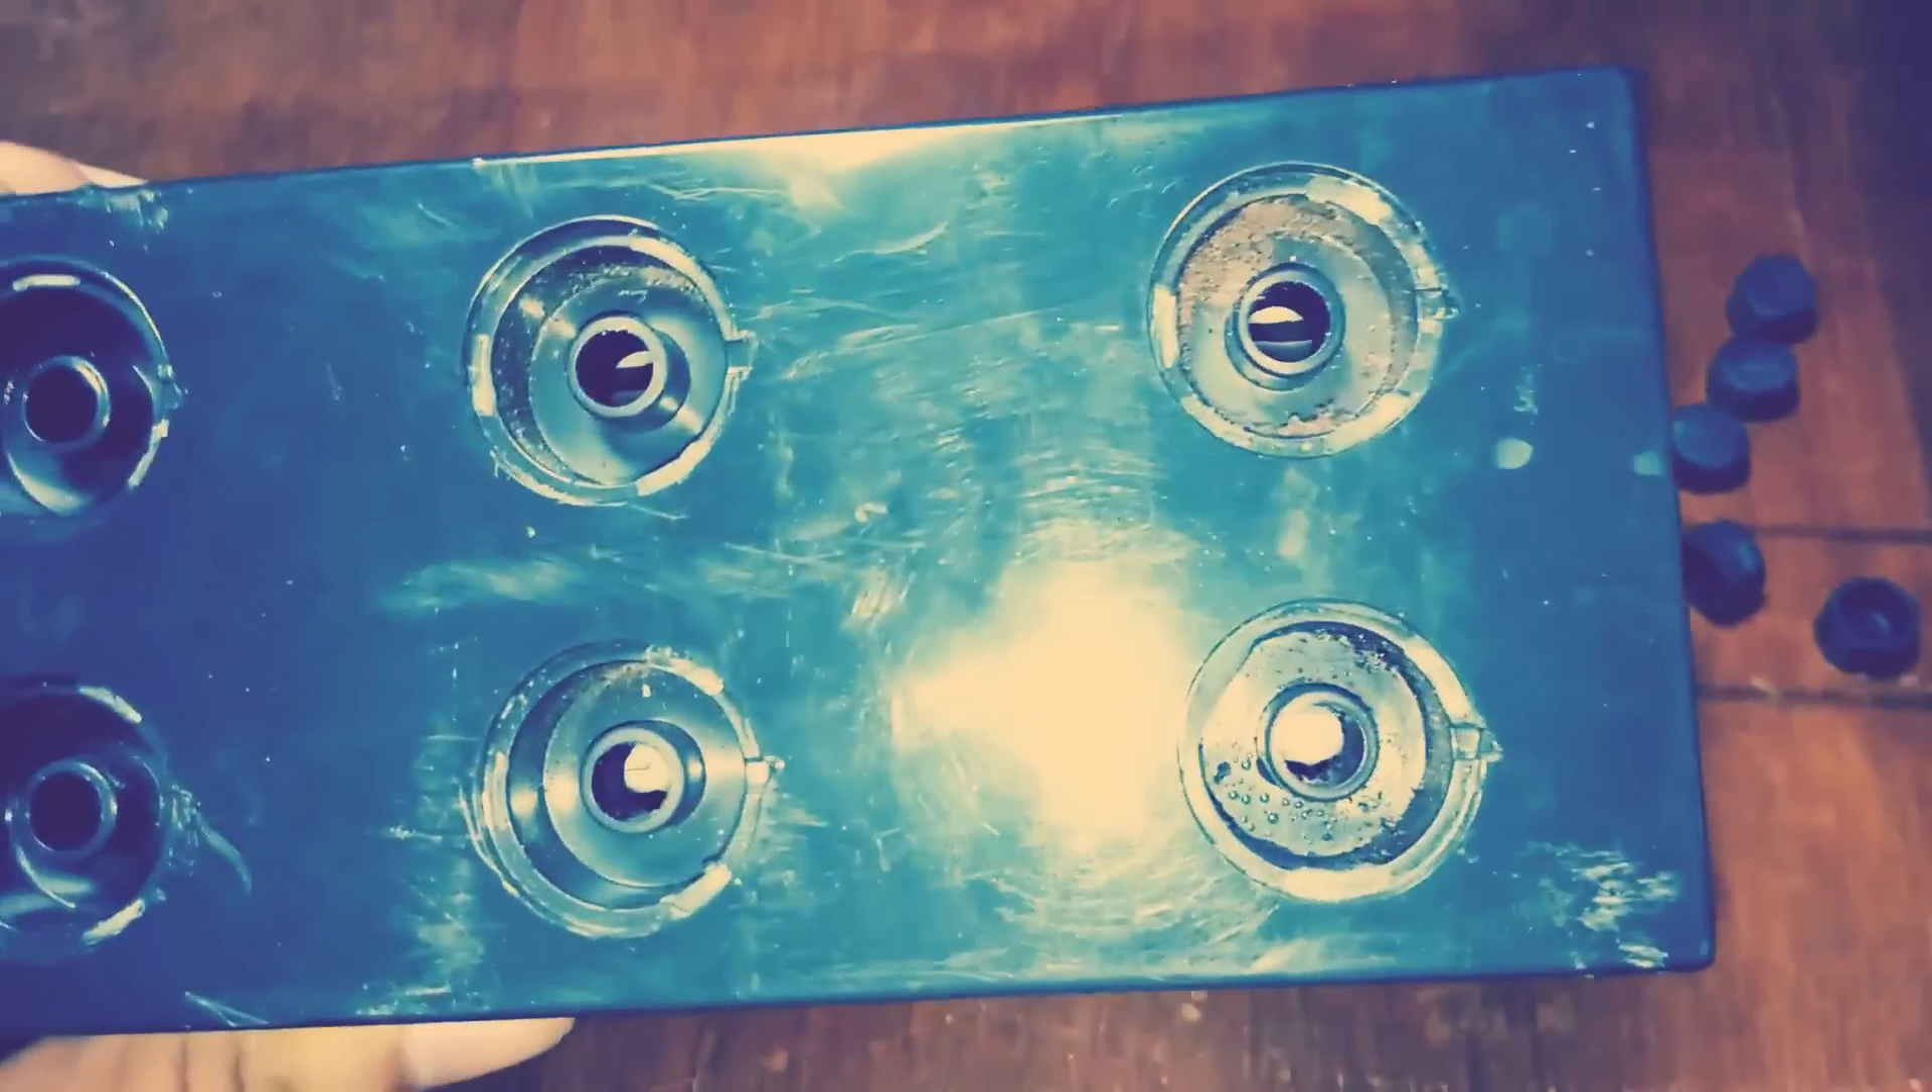Okay all rubber caps are removed and this is inside the battery.